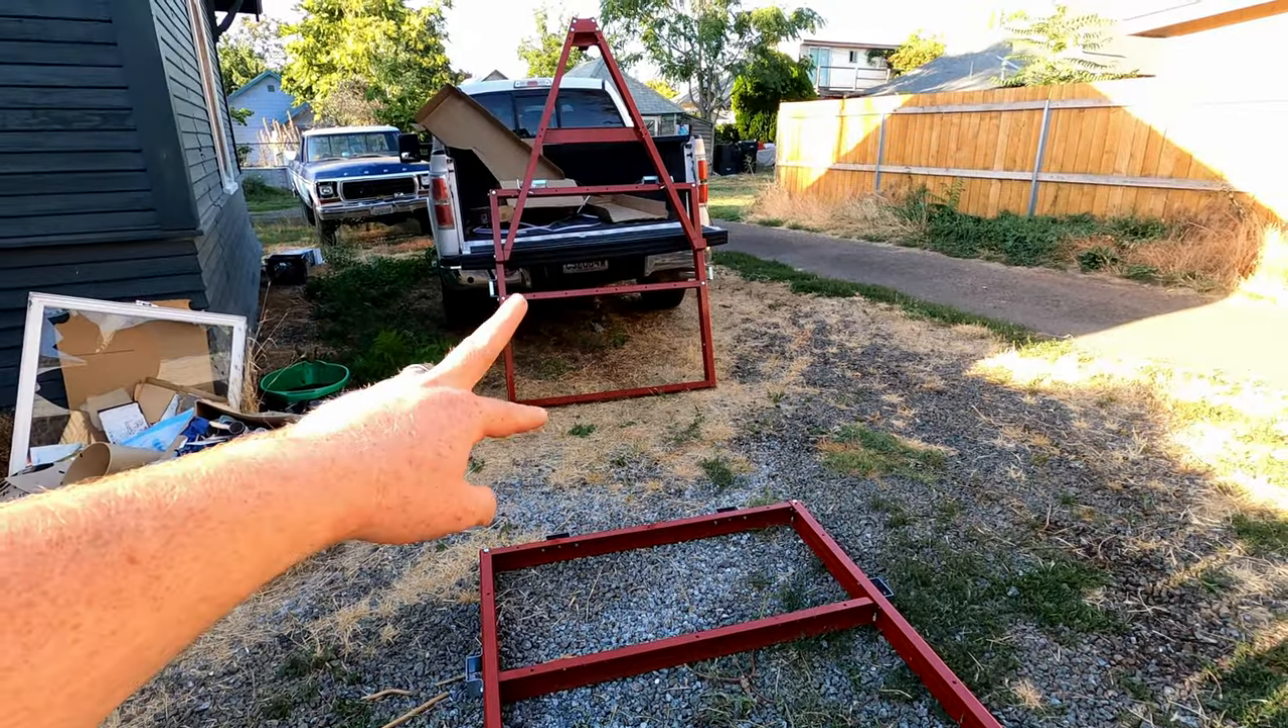All right, I've got the second half put together. Now I need to put the two halves together.